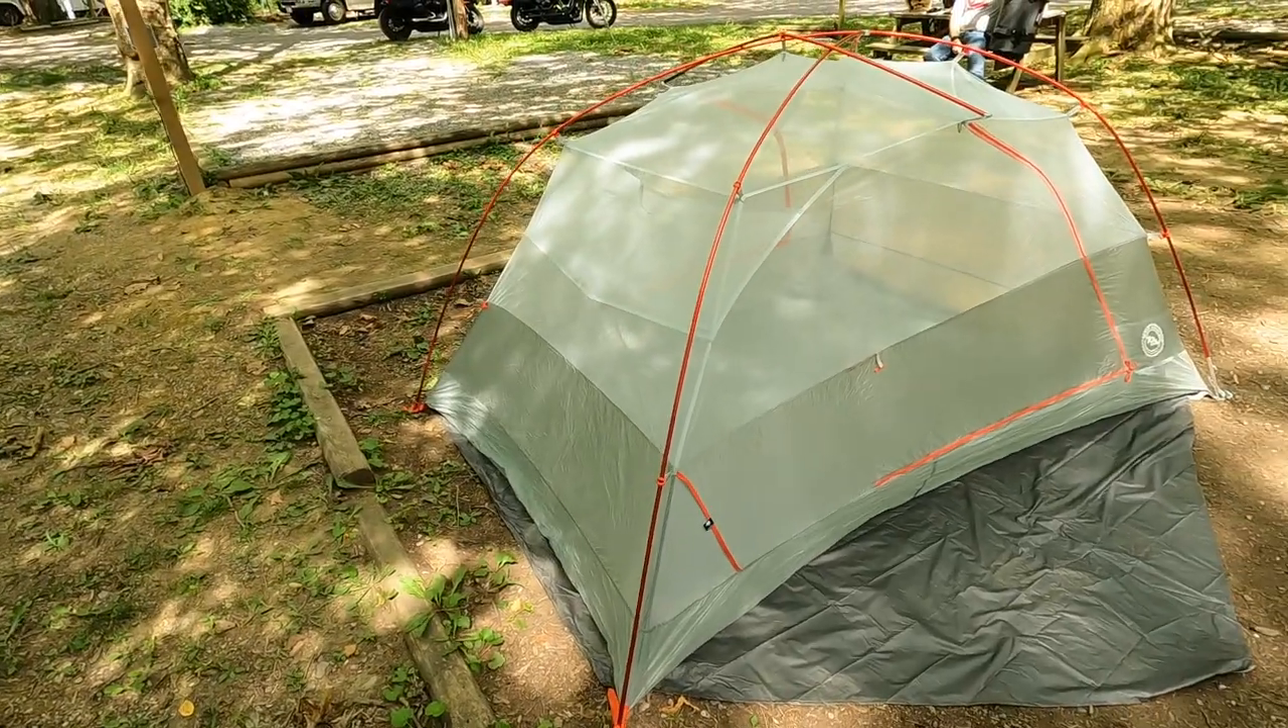And that's it. The tent is up. So the main part of the tent is up.